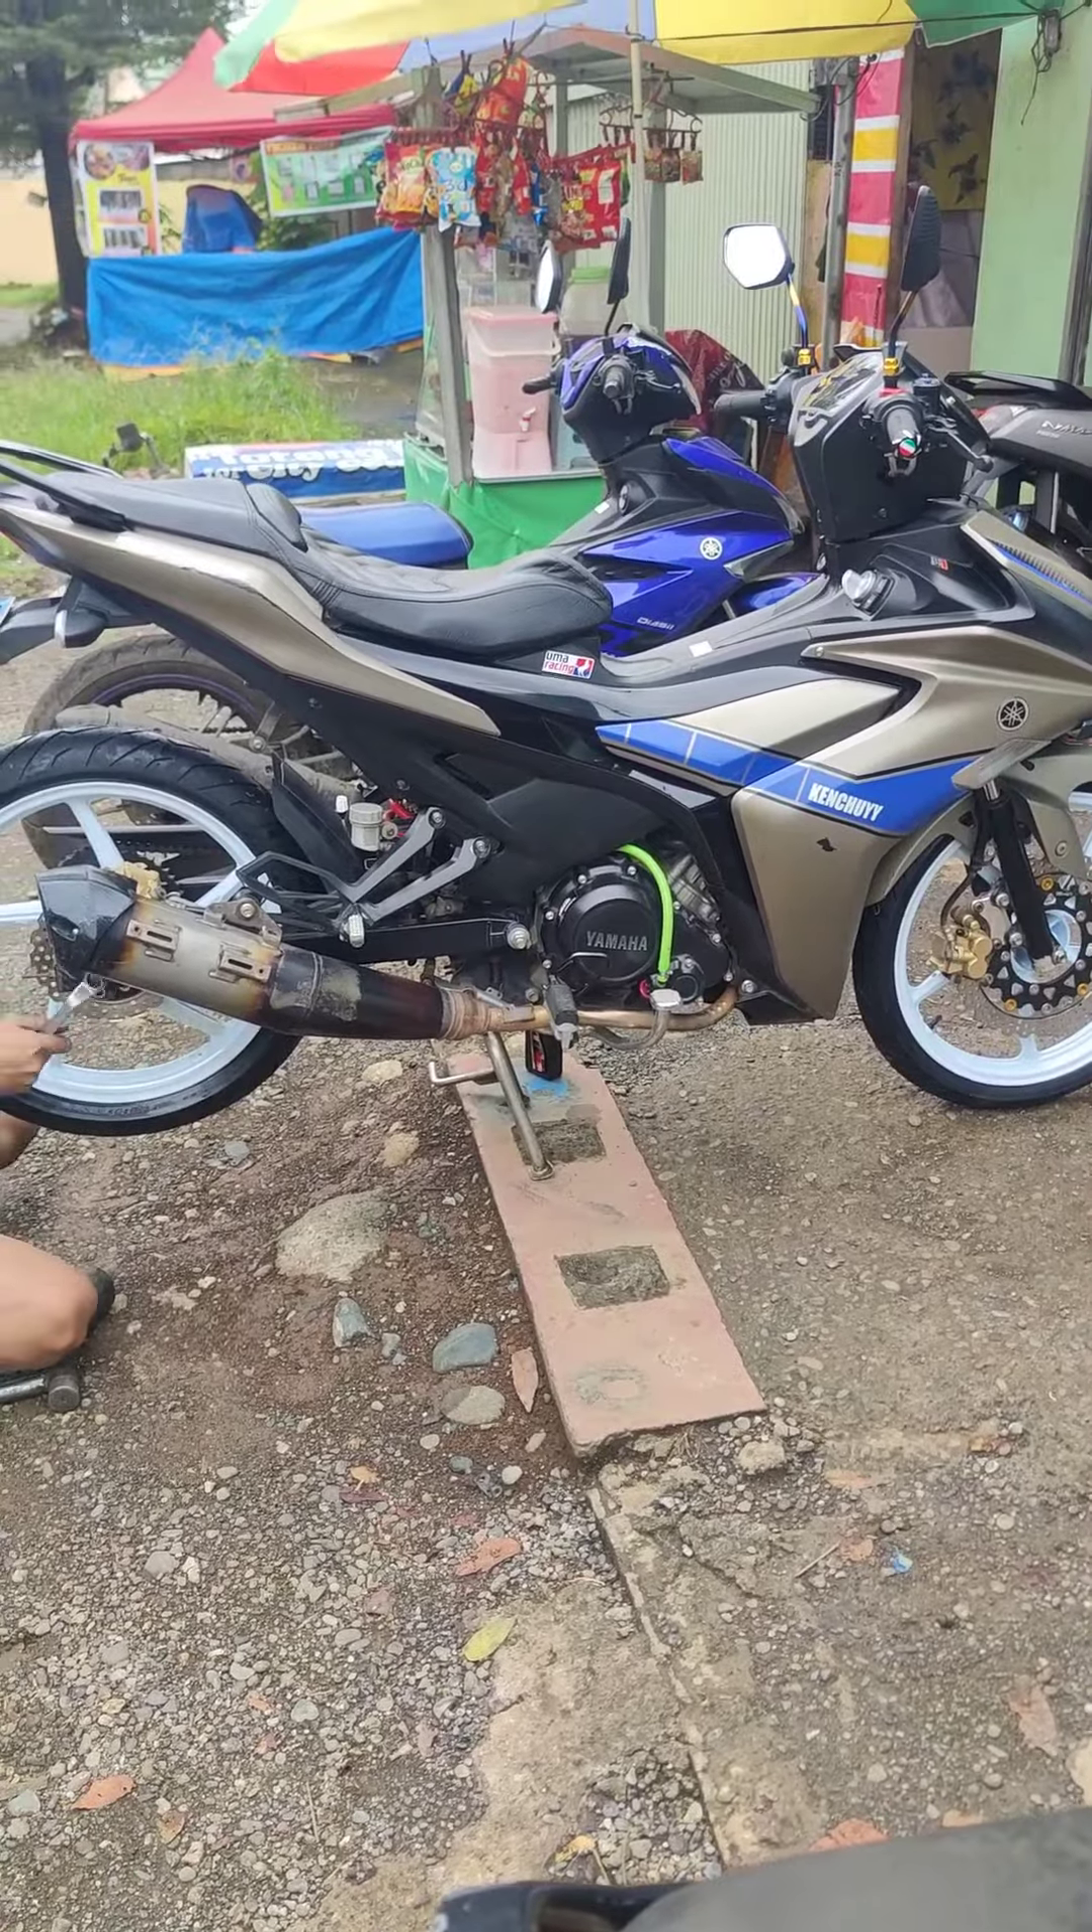Pinambili ko rin ng bago ang mags at gulong. Ayan, kinabit na agad.